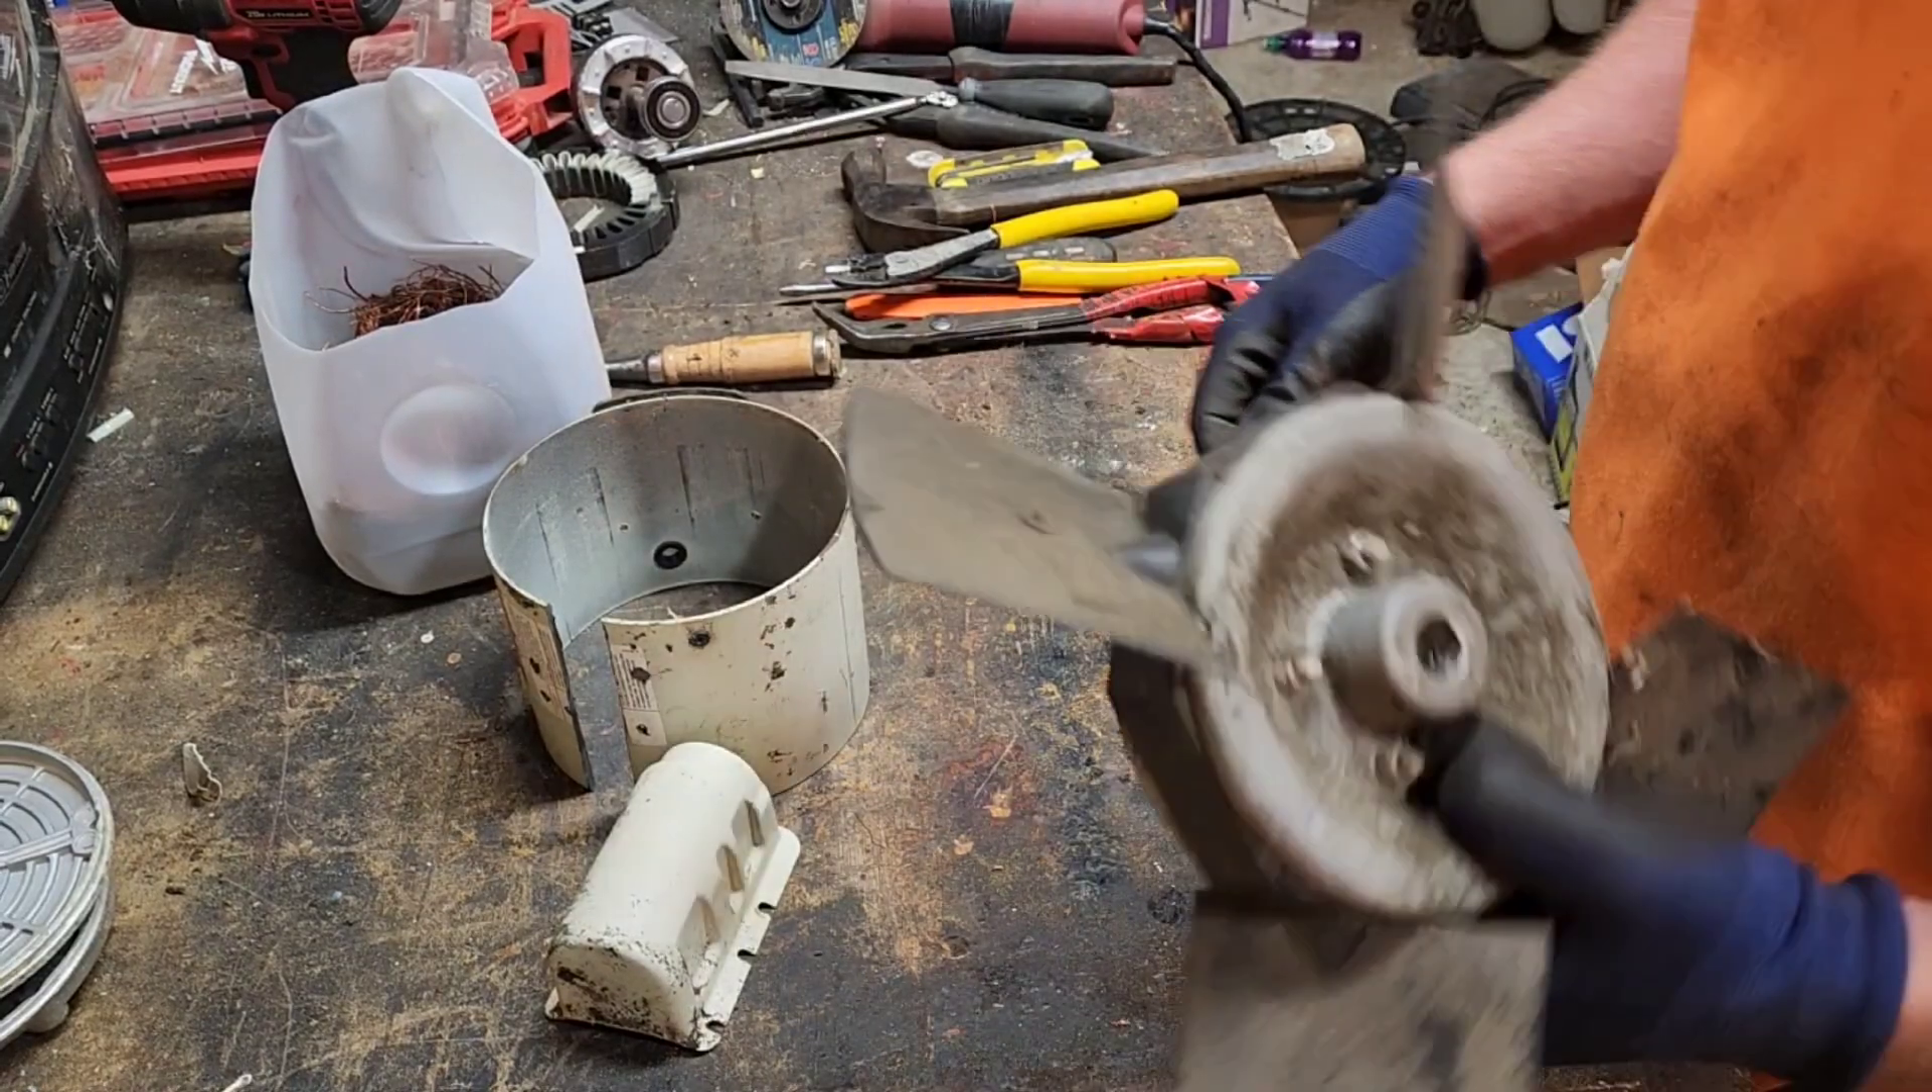I still got to get this fan here apart.